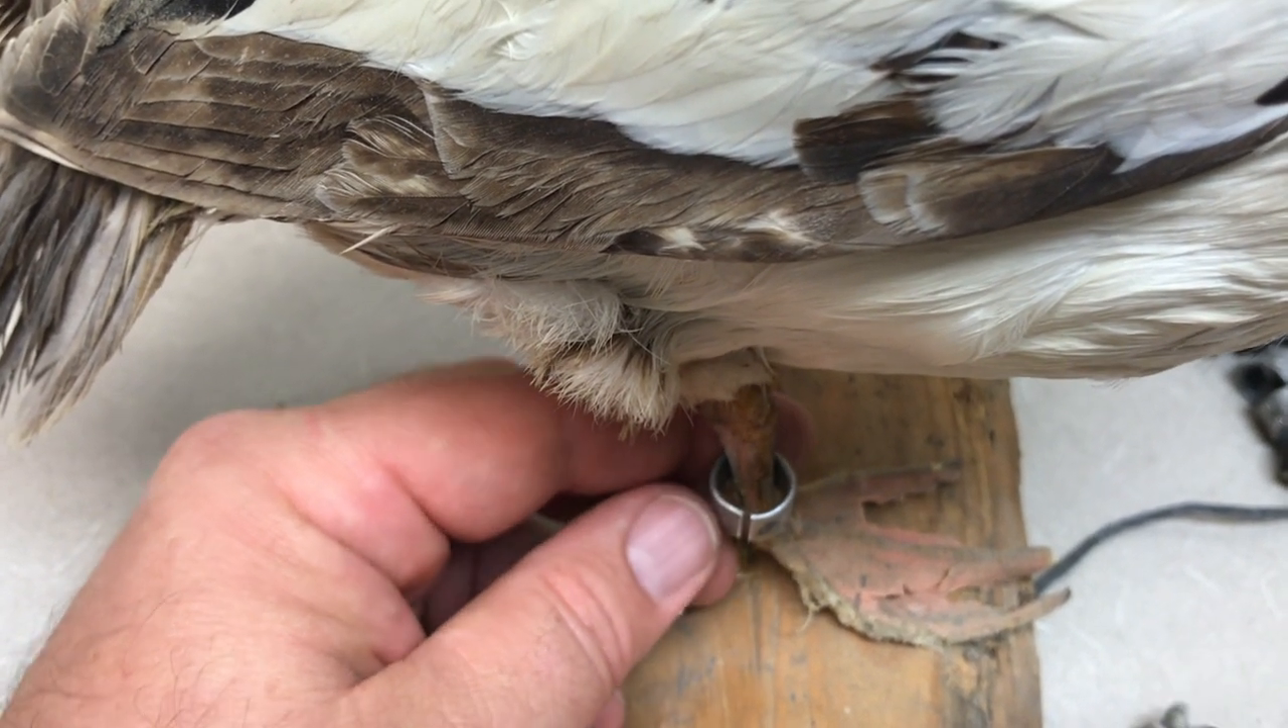Notice that this bird's leg is a little small for this band.